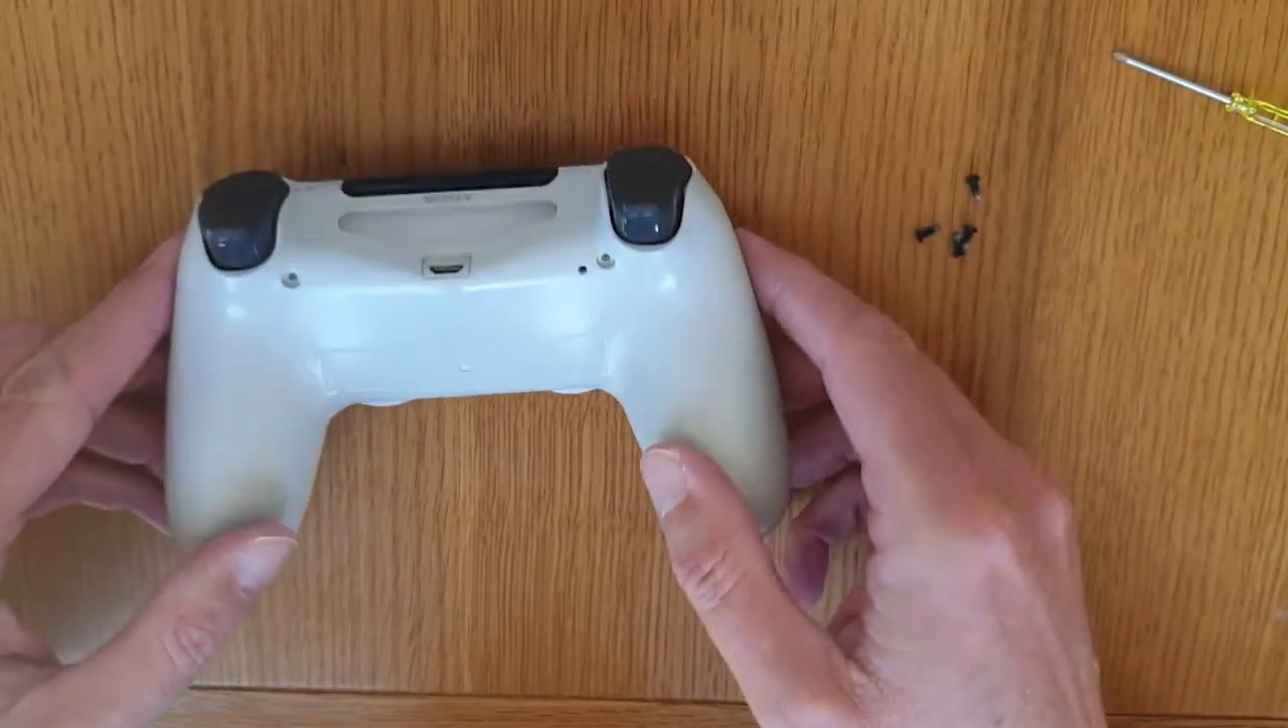As you can see I've already taken the screws out.